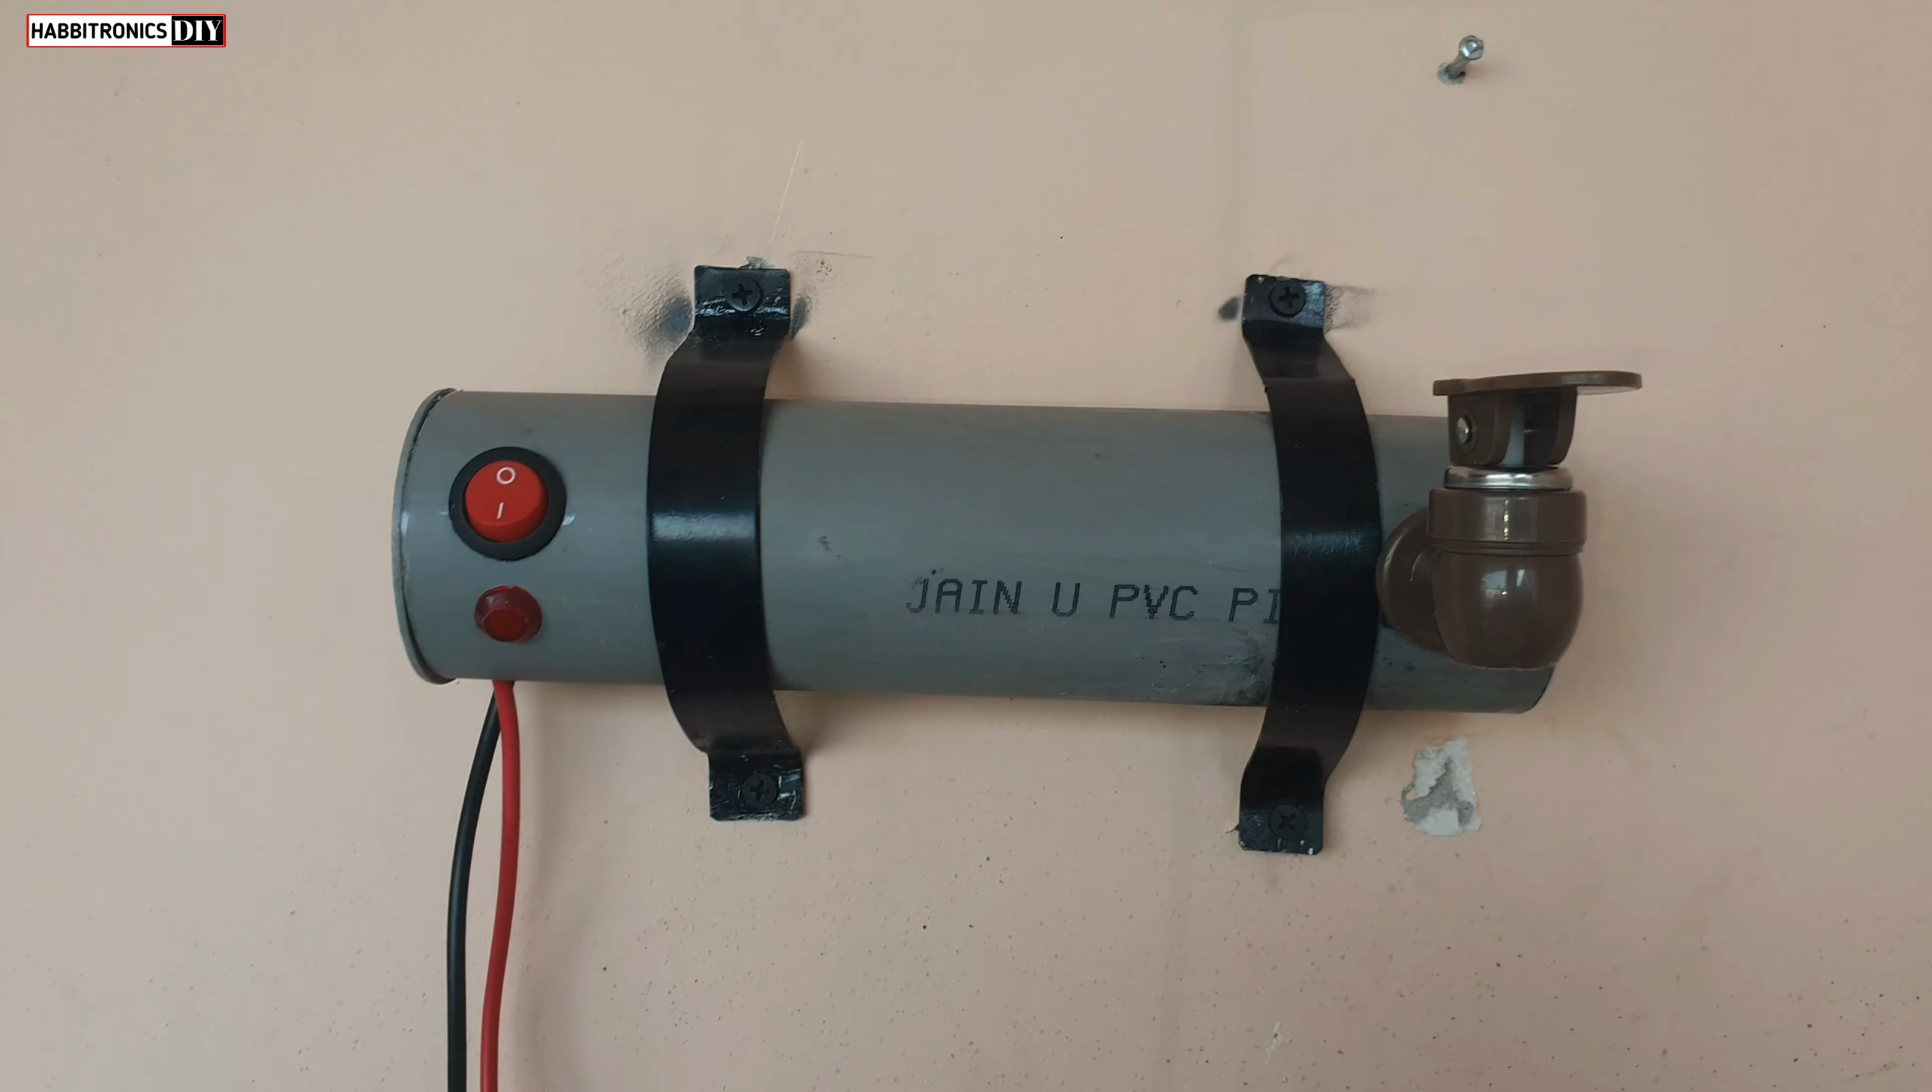यहां पर हमने अपने water heater को install कर दिया है।